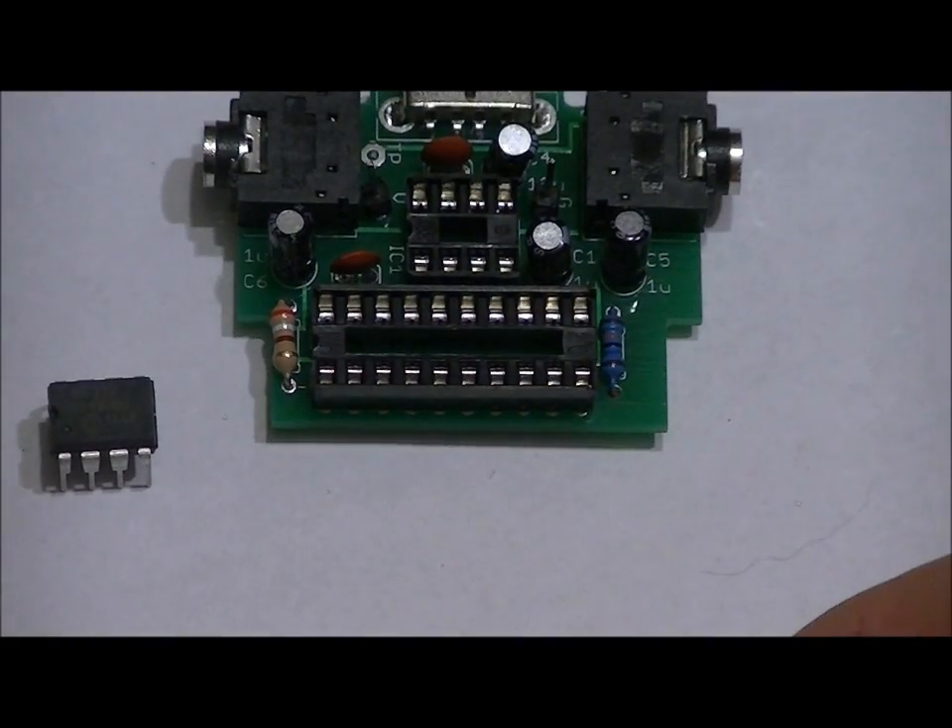If you remember, we had soldered in the sockets with the notch facing the left of the board.